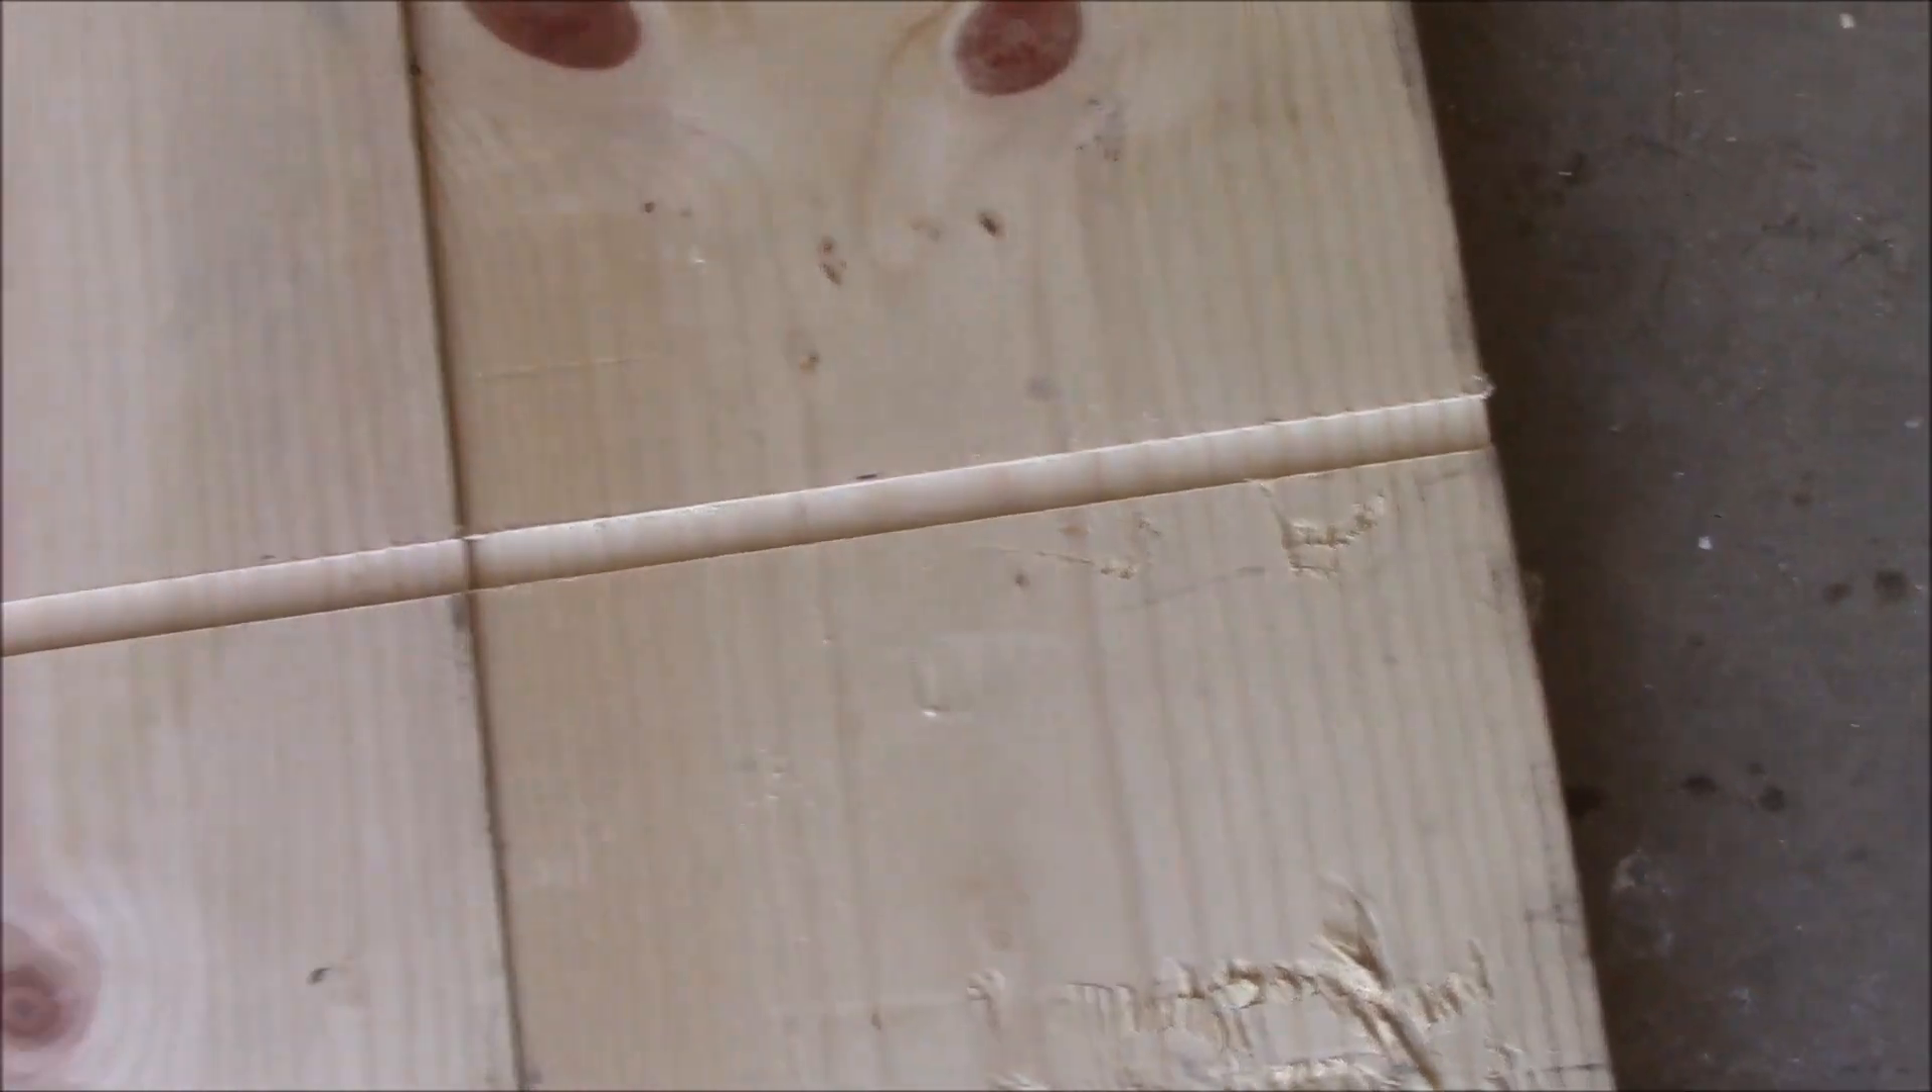Okay here we got the grooves they line up pretty good.